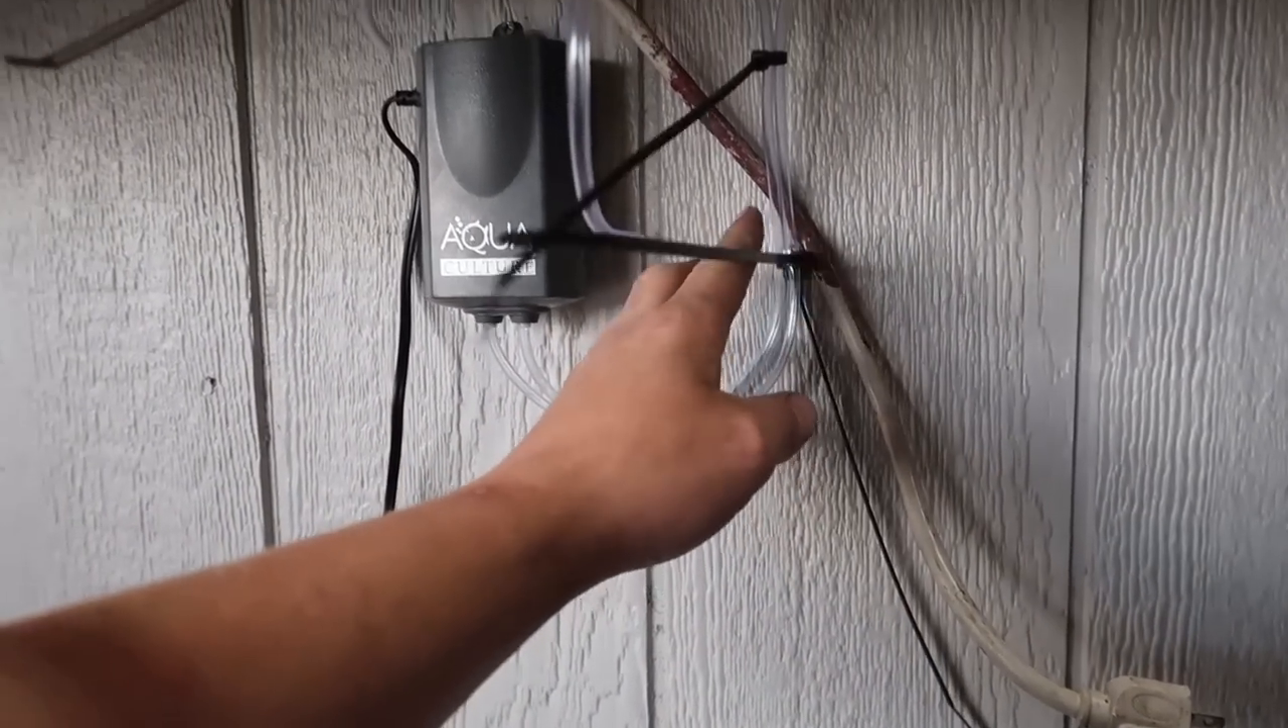There's the bubbler mounted on the wall and I got the lines all ran nice and clean zip tied everything.